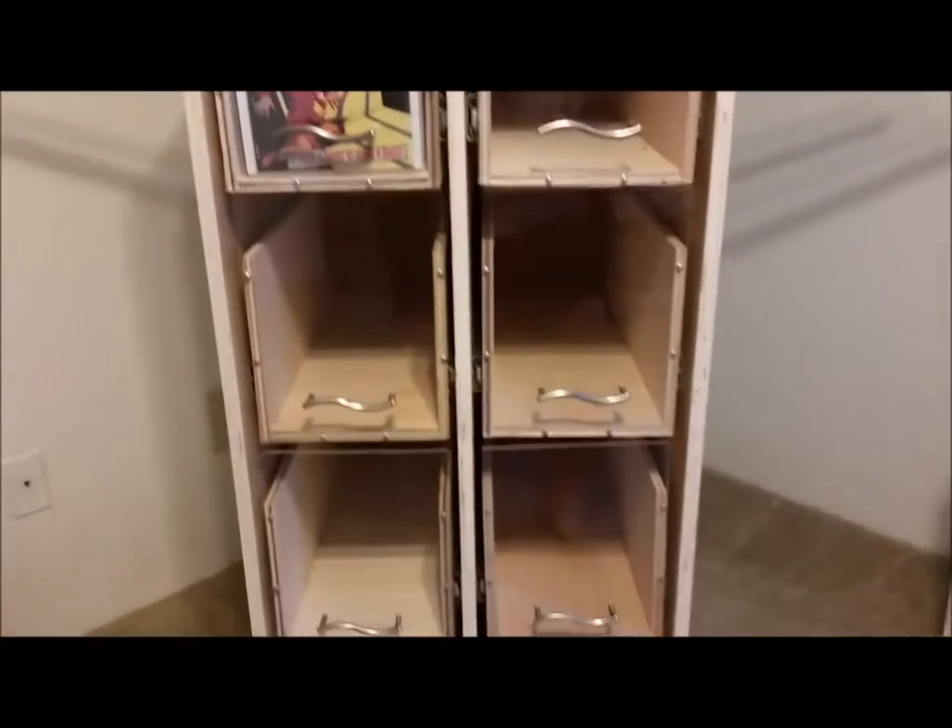So finally have all of the uh drawers done and um man i tell you it's more of a challenge than i thought.